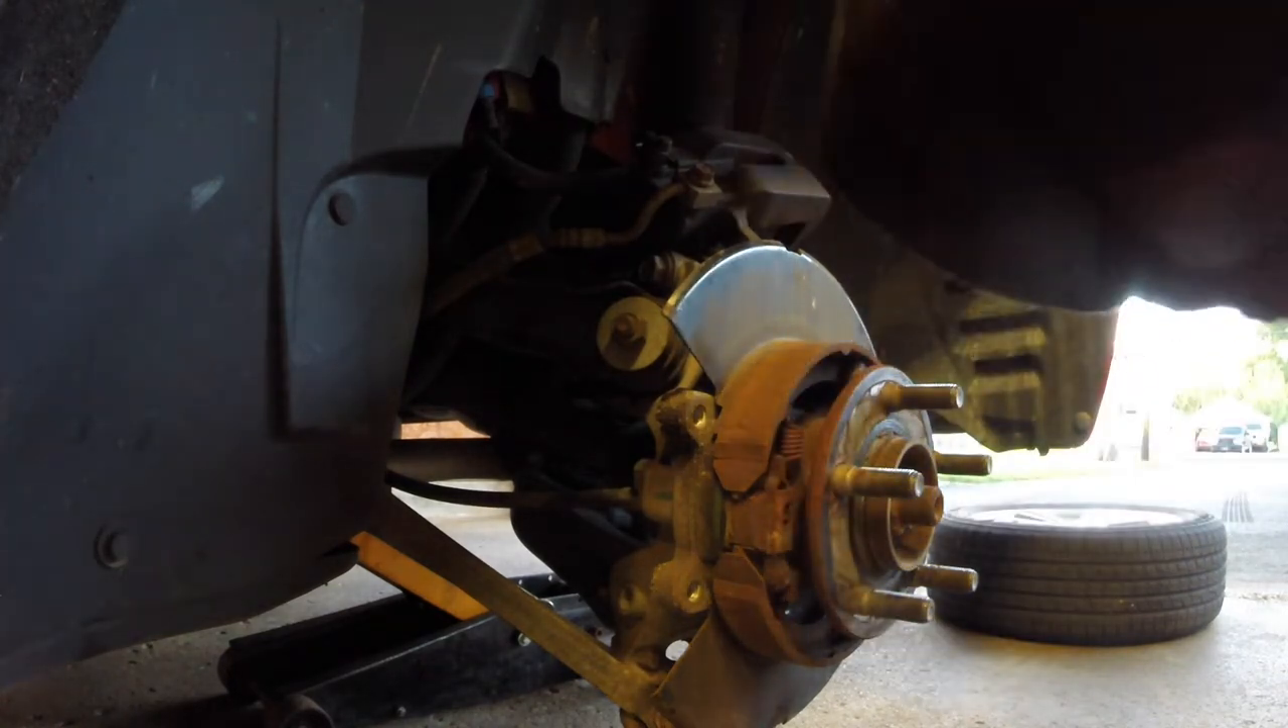Now i just need to get the rotor cleaned up and get it on here to get this driver's side taken care of.